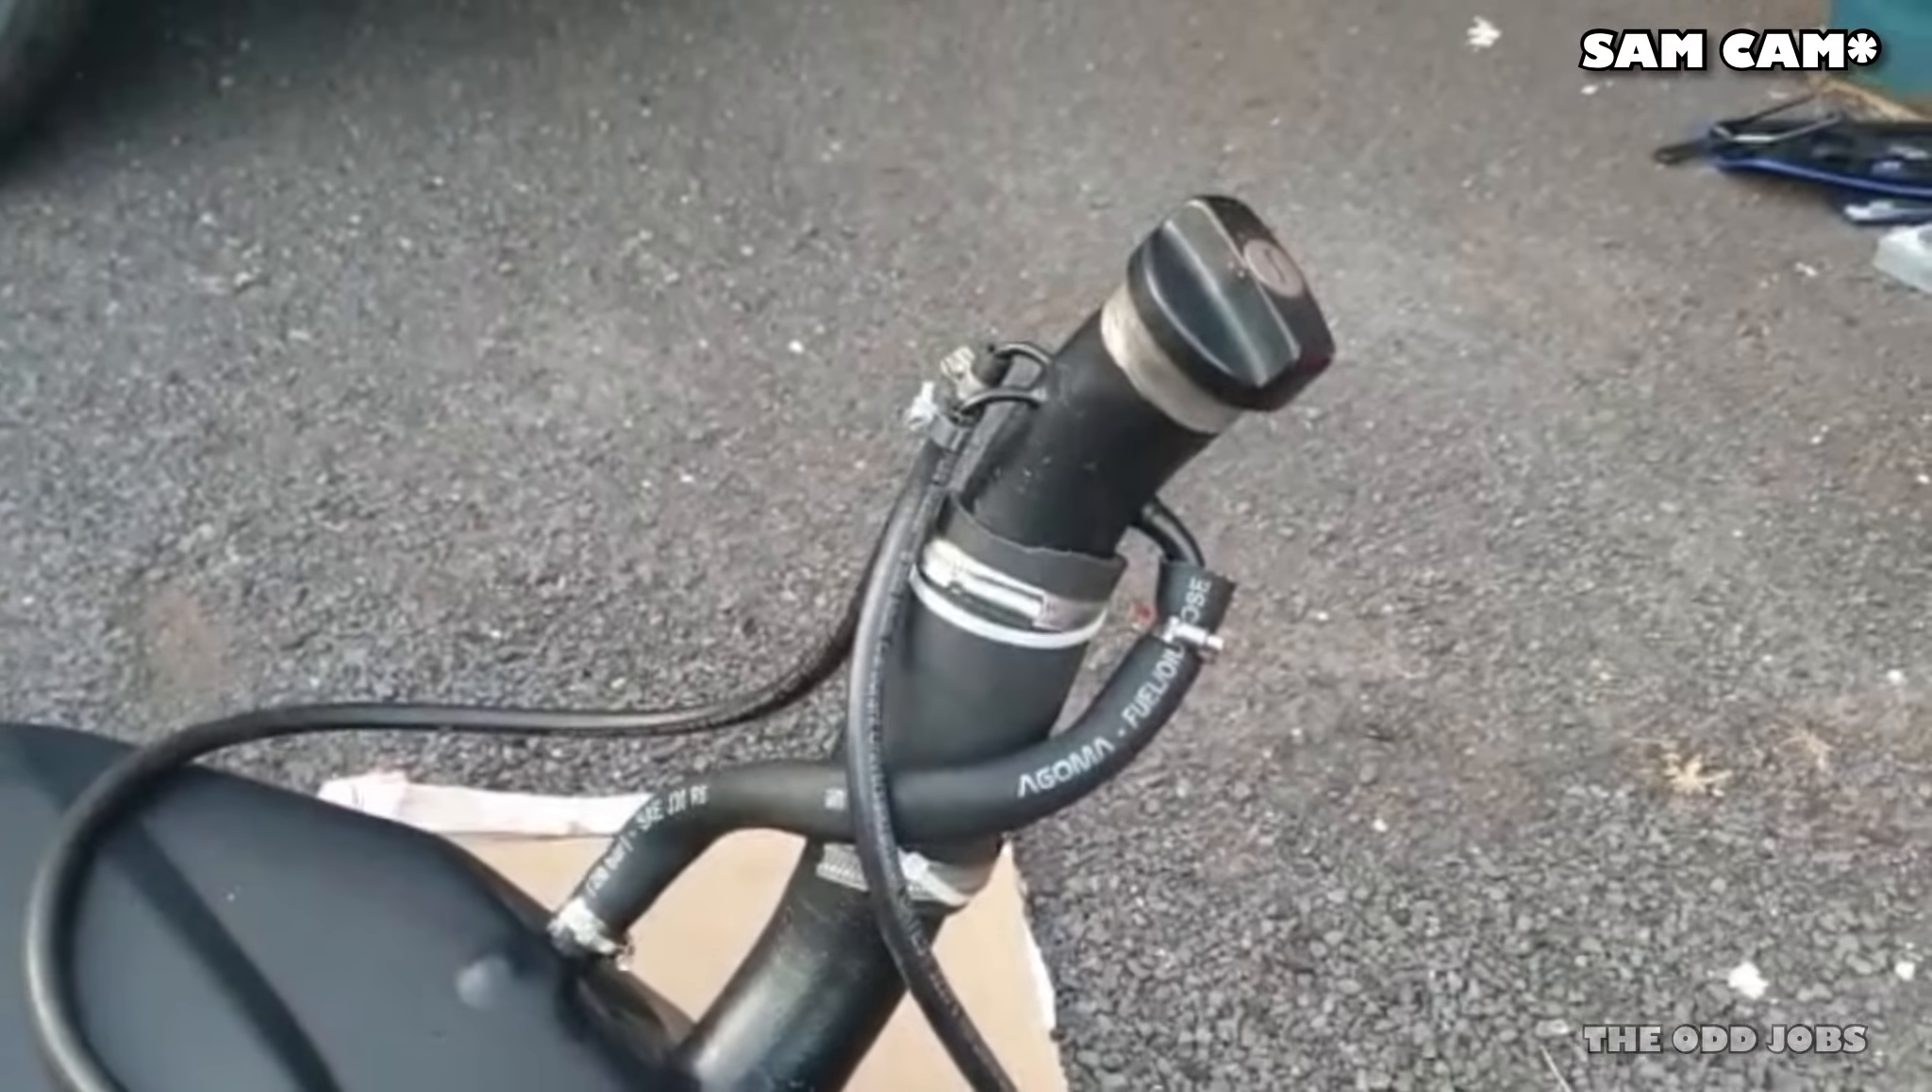Okay, all done. So we've got the big pipe on just there.